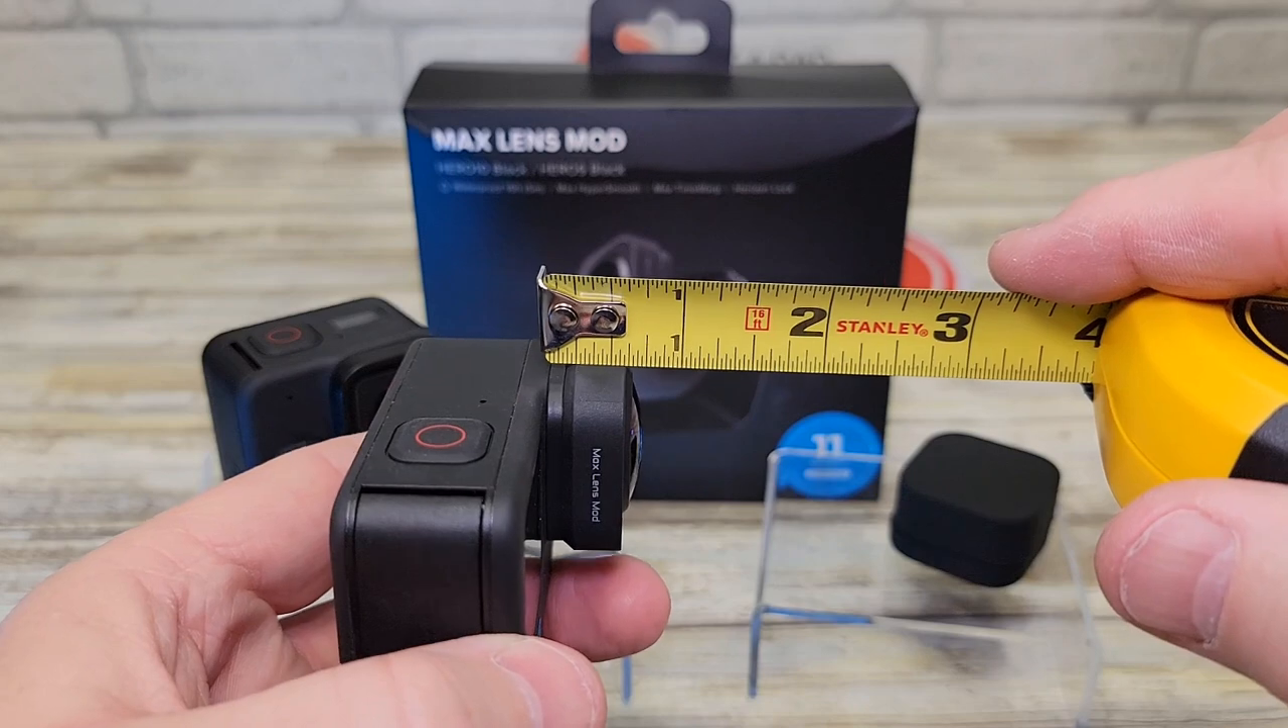You know, it sticks out a little bit, you know, about a half inch basically.